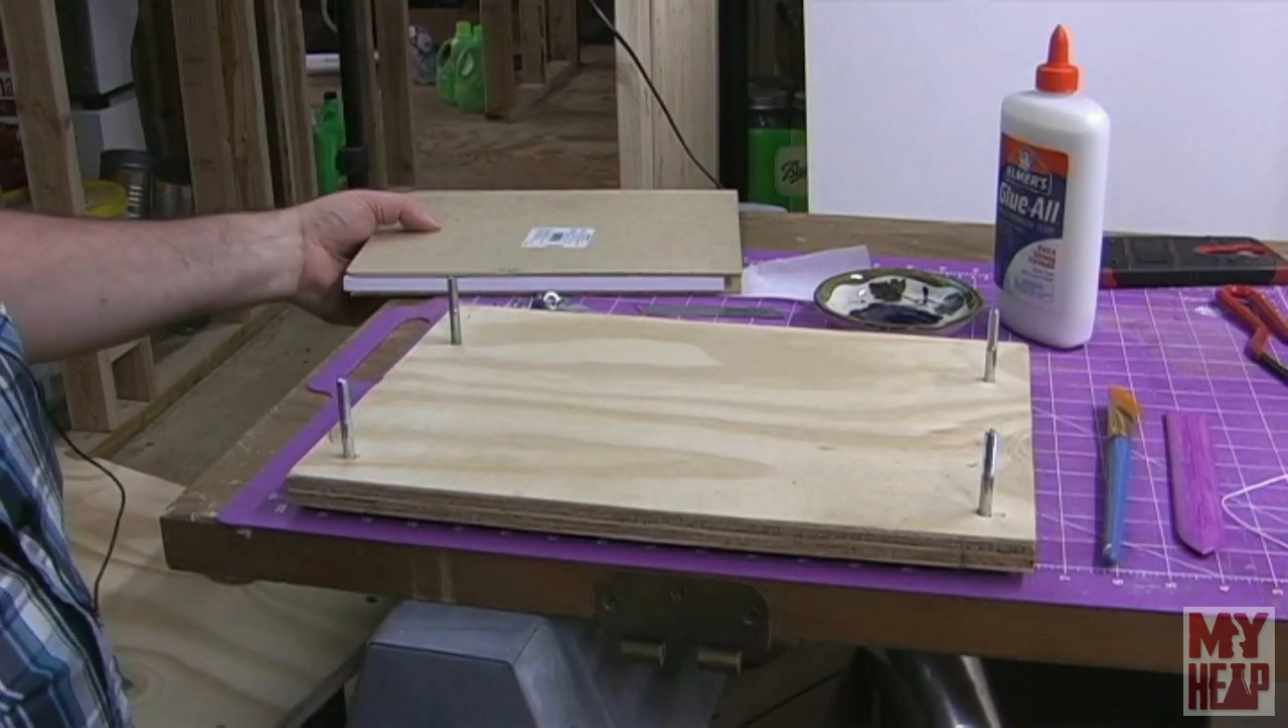So I have the bottom board here with my bolts in place.